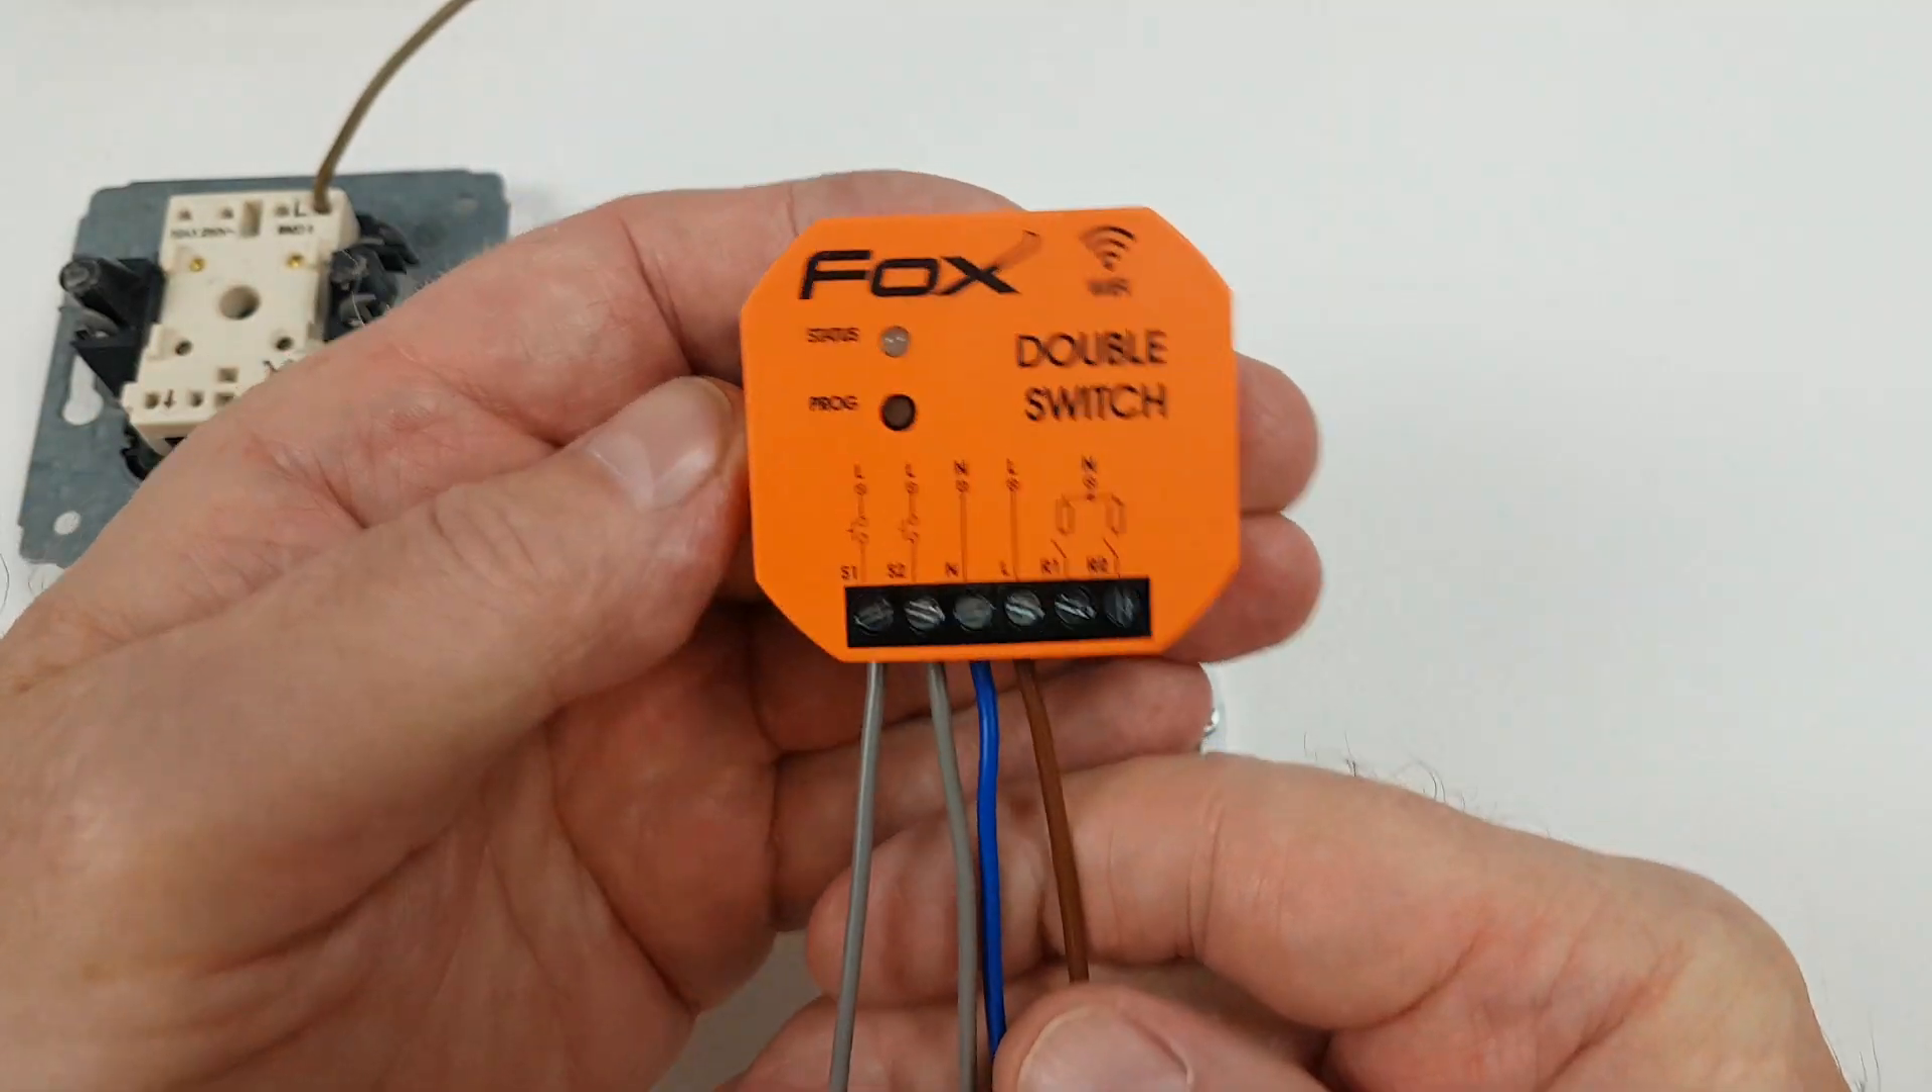Do modułu mam już wstępnie podłączone przewody, przewód brązowy, zasilanie L, przewód niebieski N oraz dwa szare przewody do sterowania modułem.